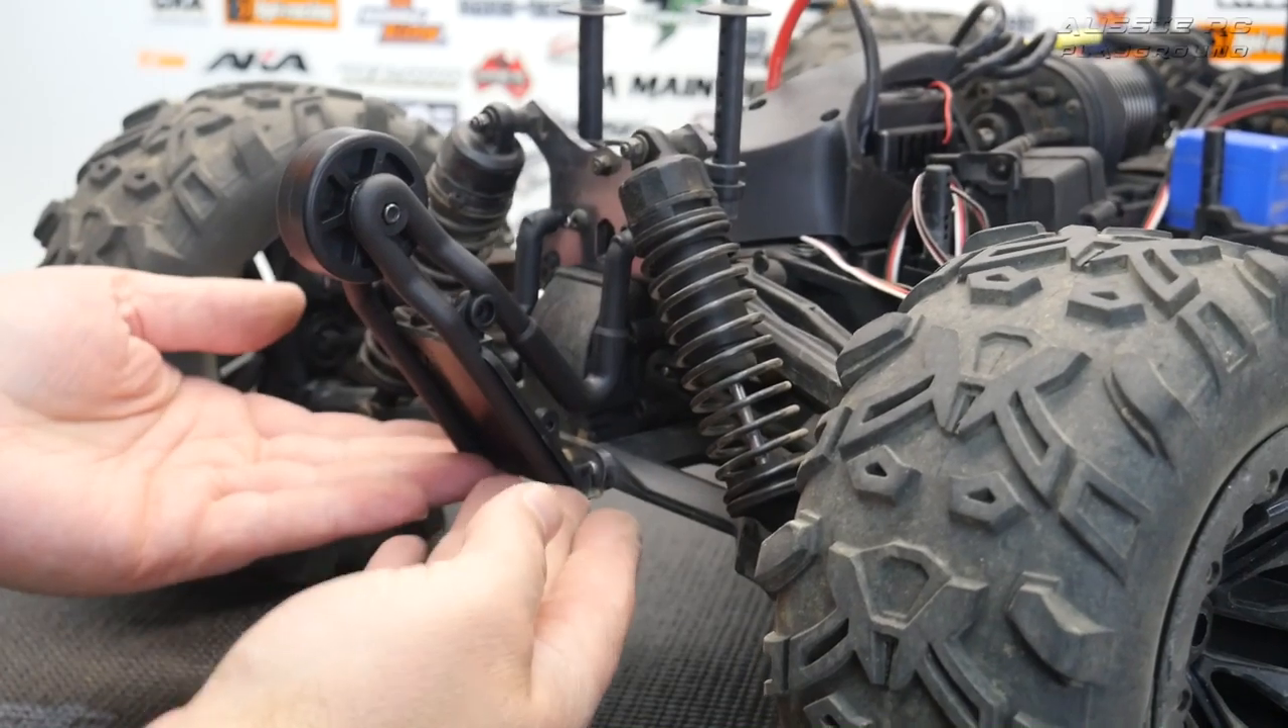Okay, so your wheelie bar is now installed.